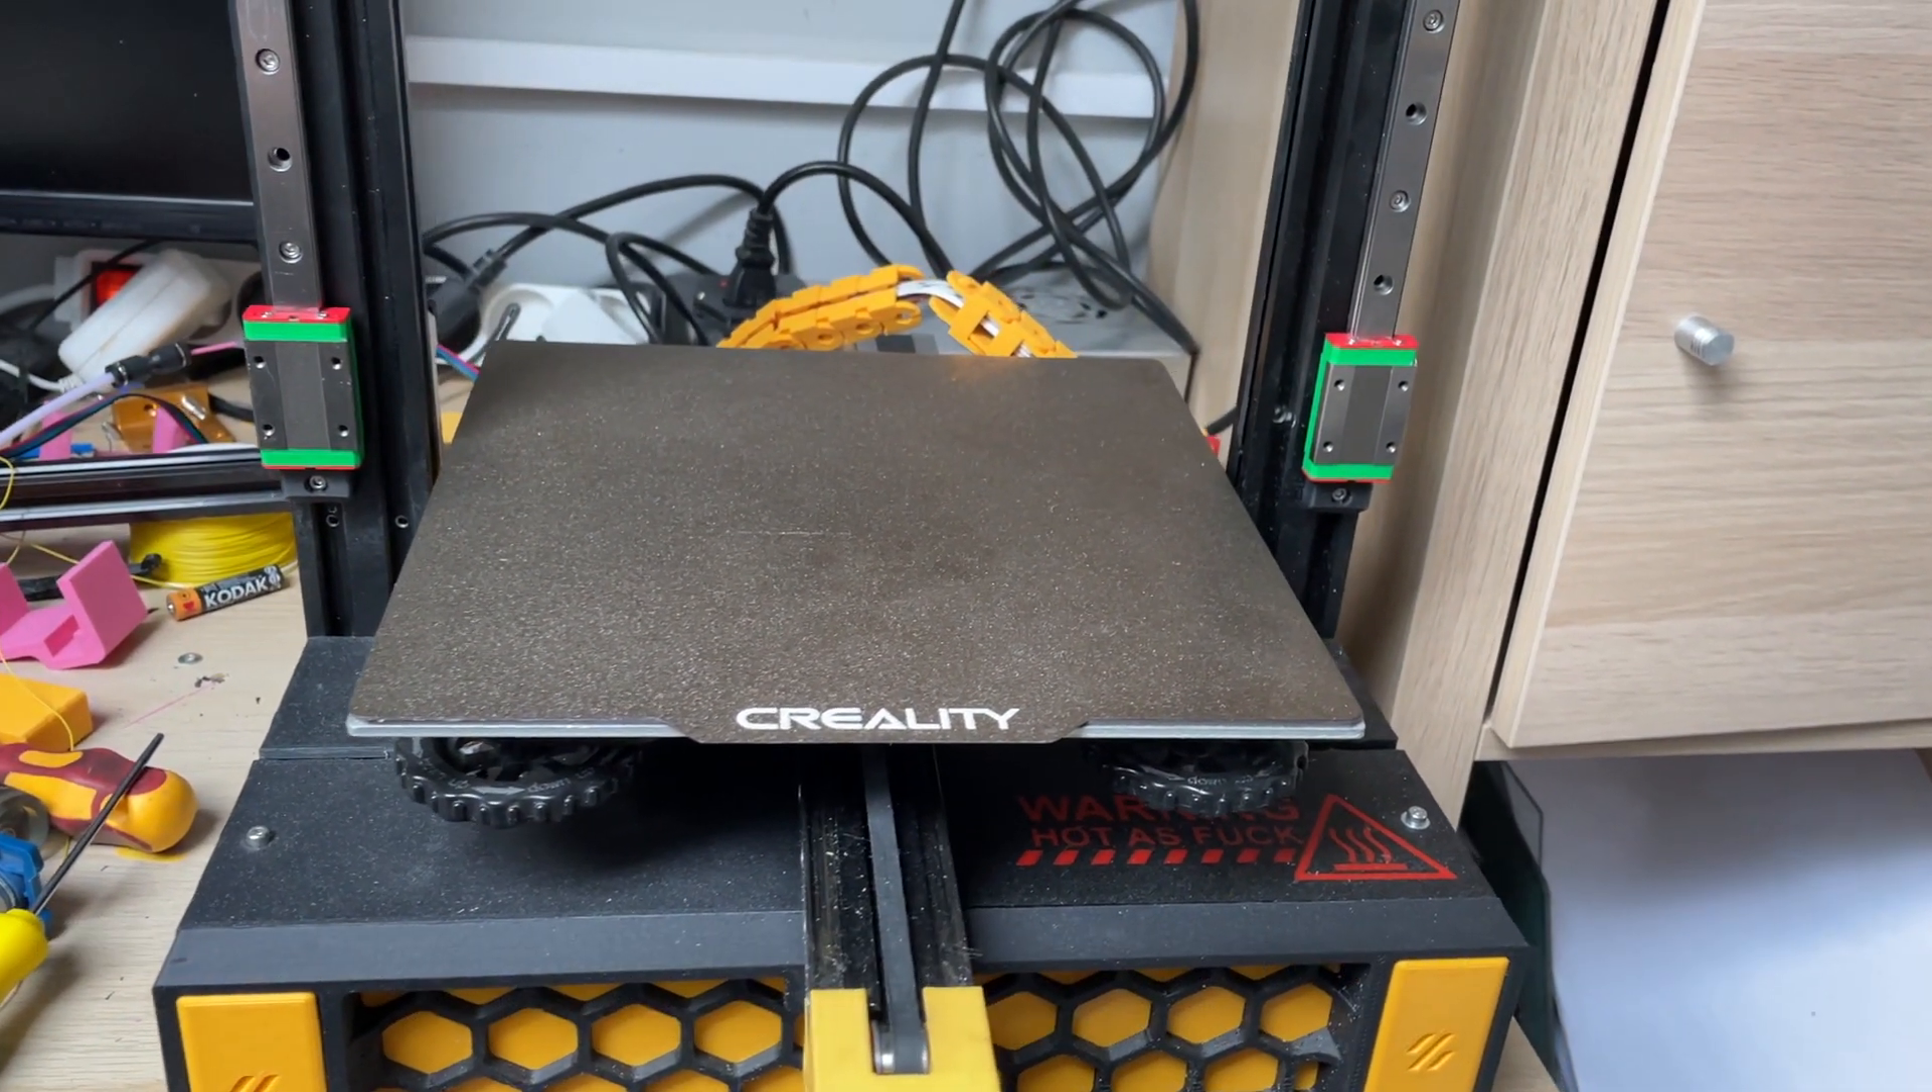I've started by removing all of the X and Z axis components and installing the two linear rails.